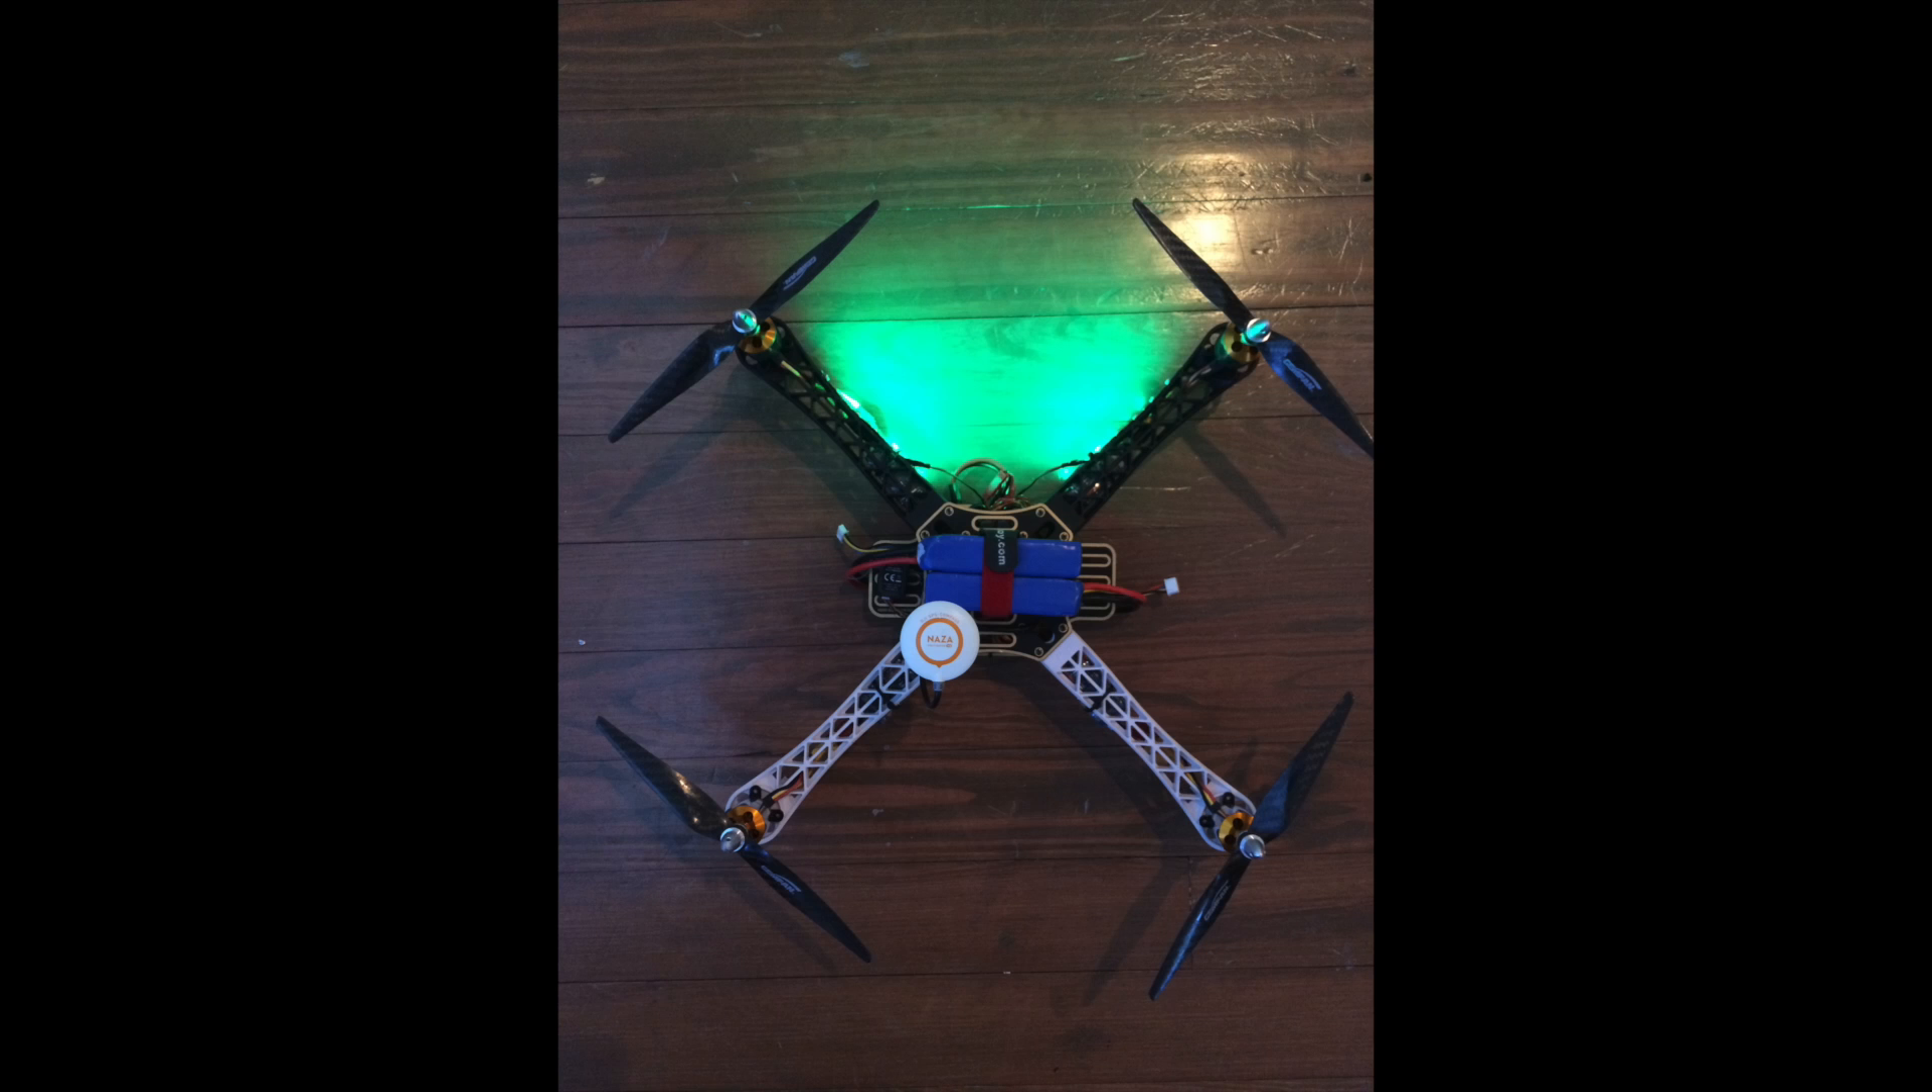I've also added some green LED lights to the back arms of the quadcopter for orientation purposes so I know which direction it's facing at night flying or even in the day.